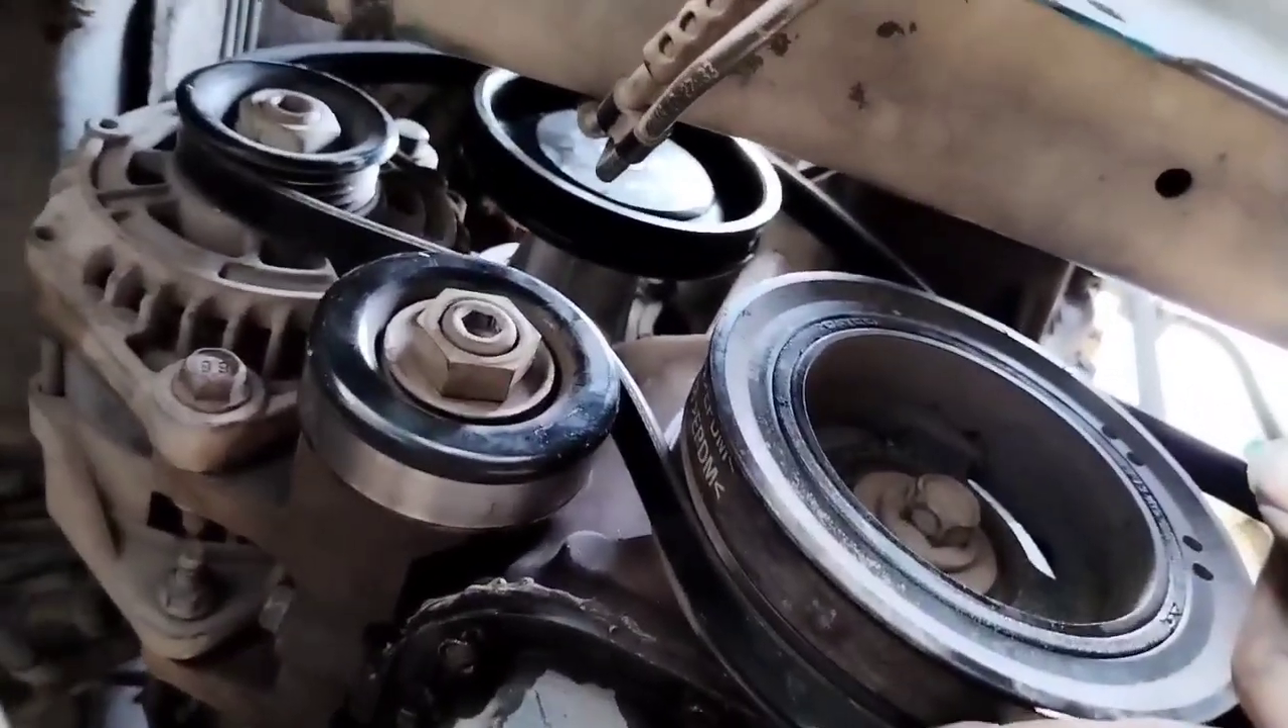Ya tenemos enrutada la banda de accesorios que no es tan difícil.